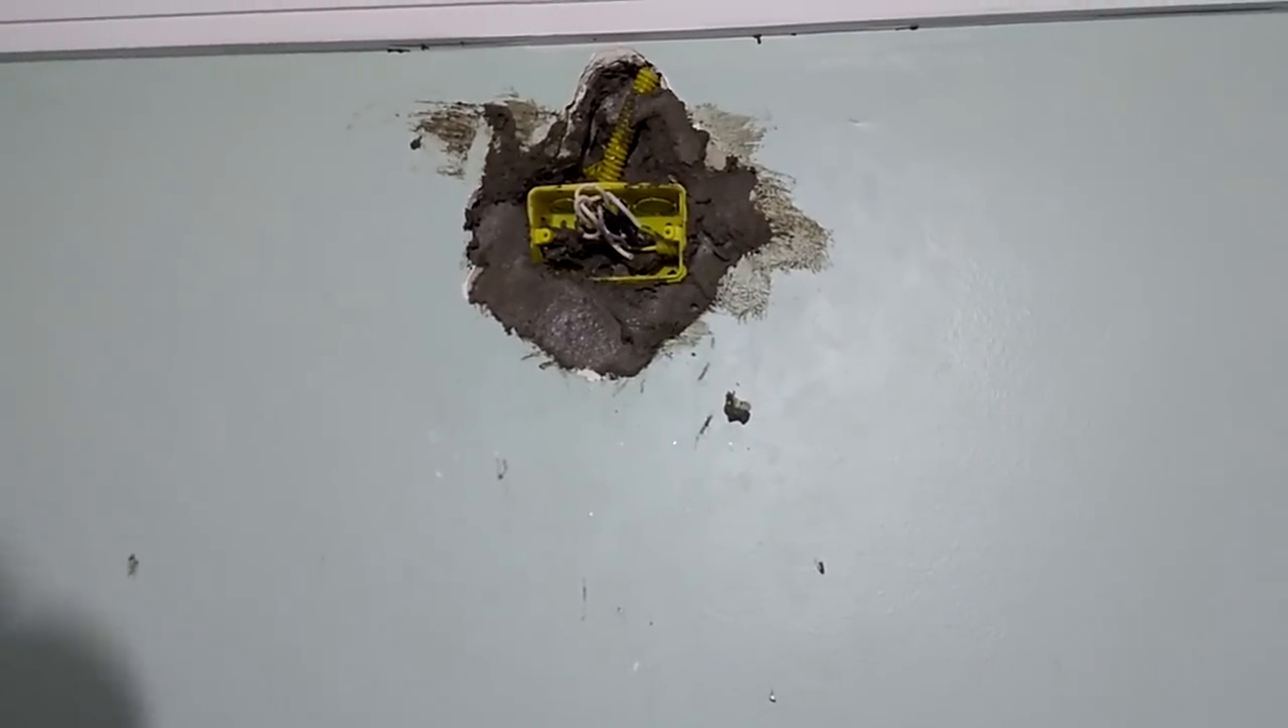Olha aí ó, a caixinha está colocada meus amigos.